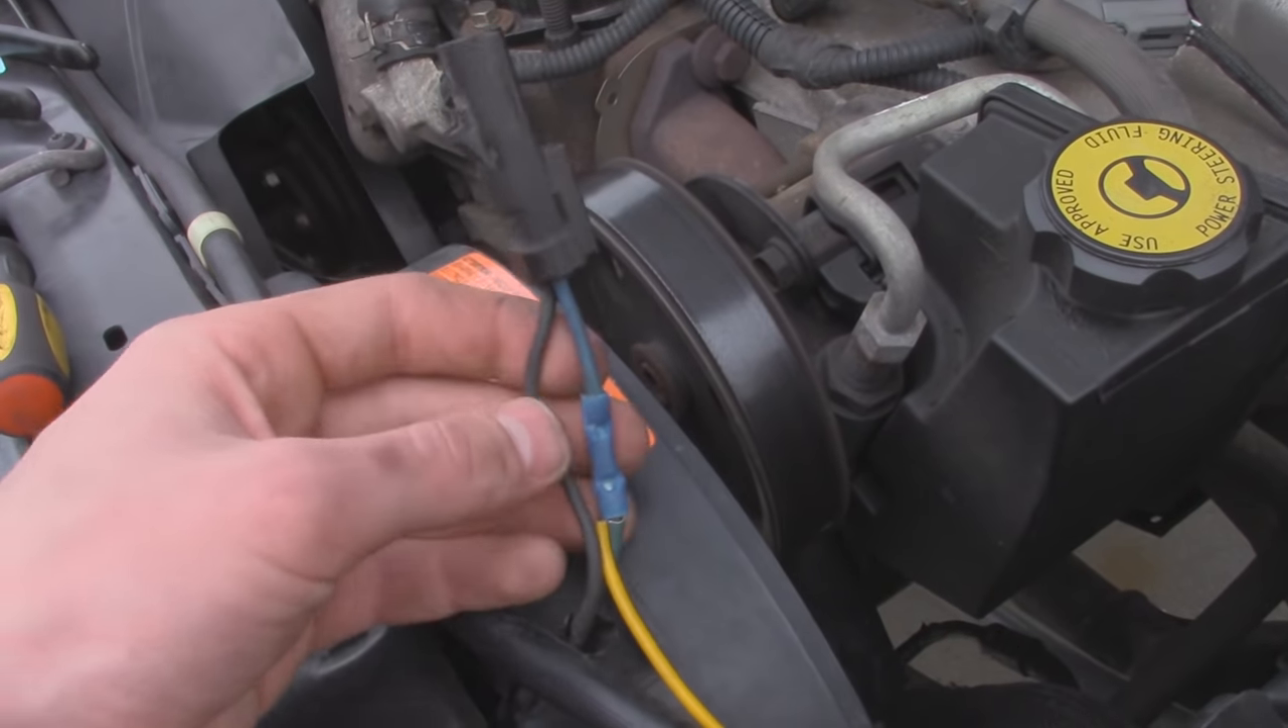Alright, so we got our new wire right here, and we have it spliced into the power wire for our fan, which is the blue one right here.